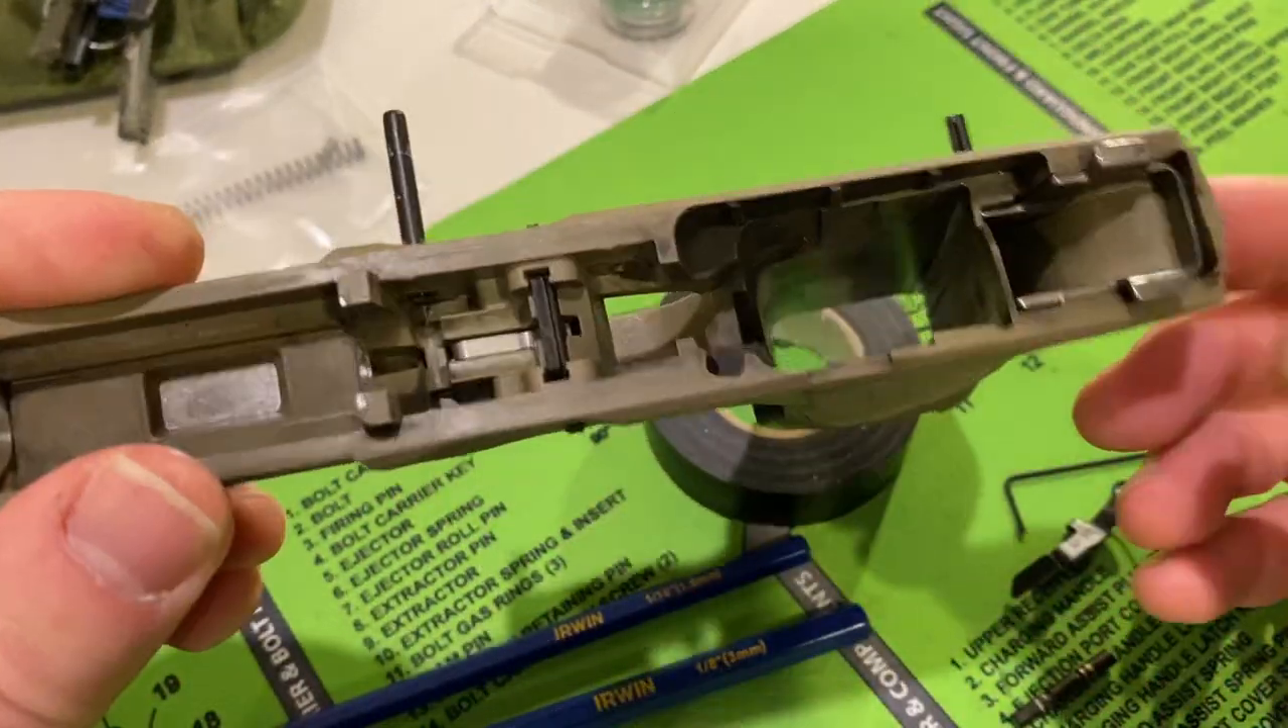I didn't punch out the roll pins all the way but here you can see the grip module completely stripped.